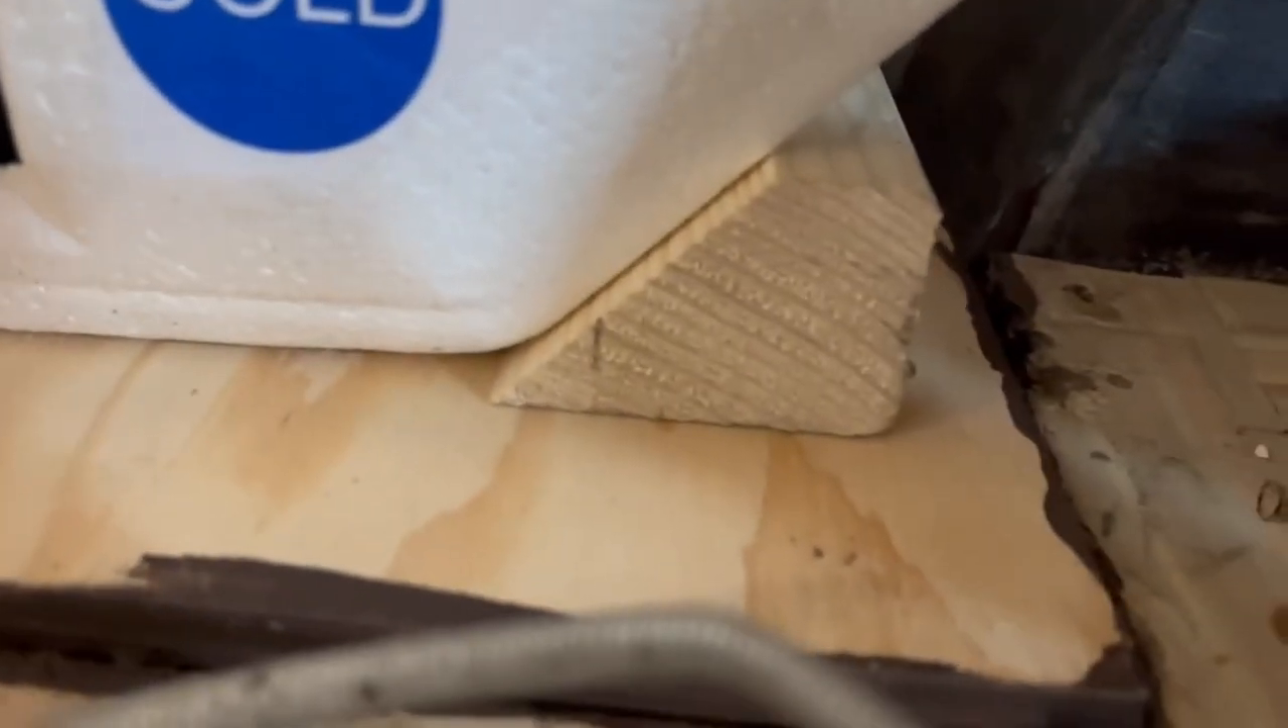I've got the water heater in place and i've cut these blocks just to help stabilize it so i'll mark them and screw them down and that should make the water heater pretty stable.